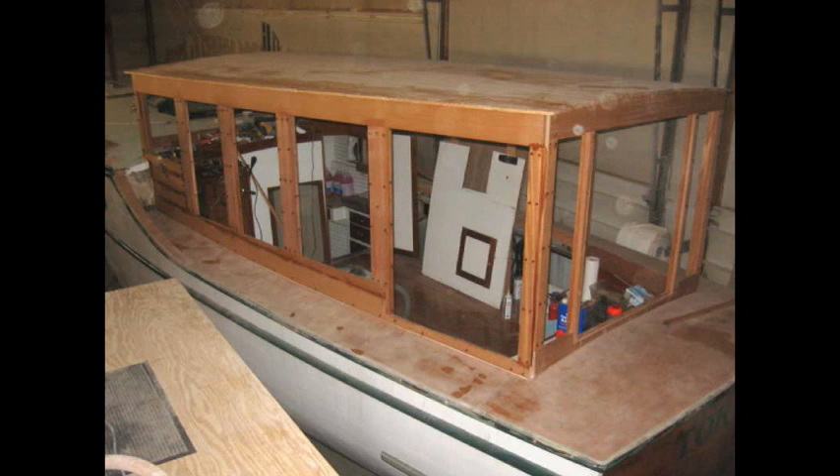There's about a three inch overhang aft and a six inch overhang in front and on the sides at this point the house the cabin top is flush with the sides of the house.